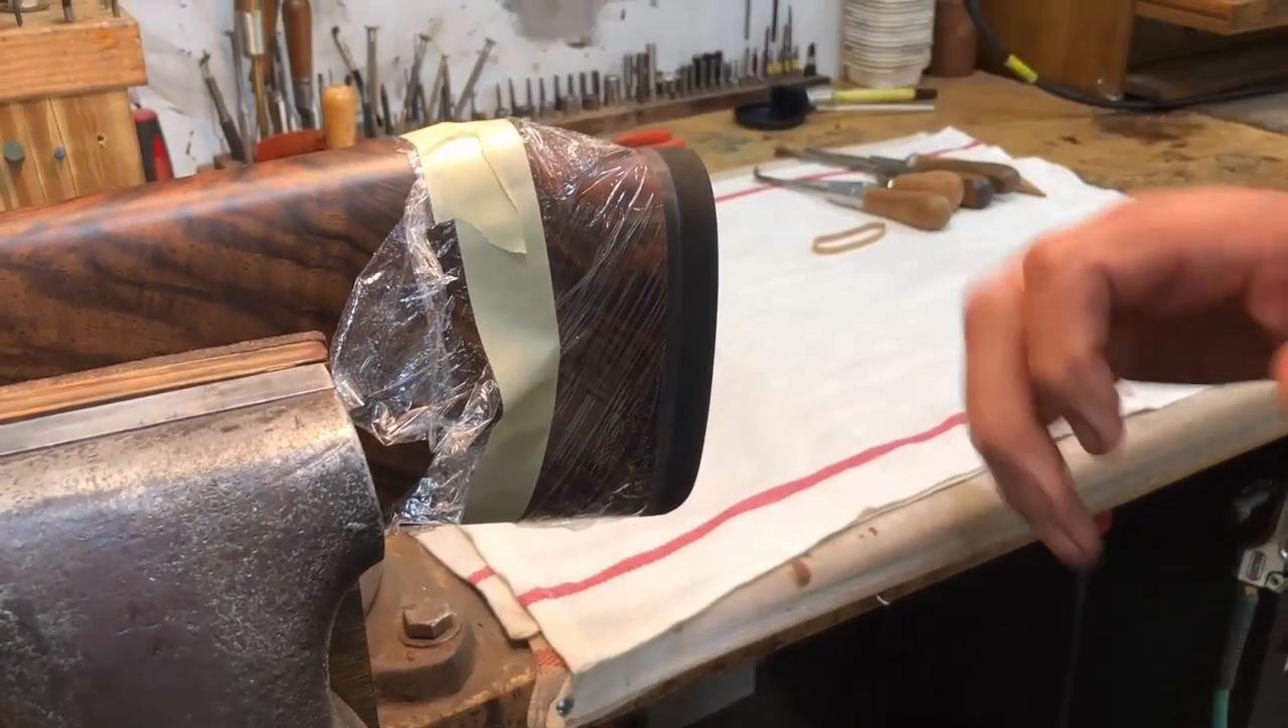You can see I've put a piece of saran wrap and just sort of taped it so to keep it from bunching up.